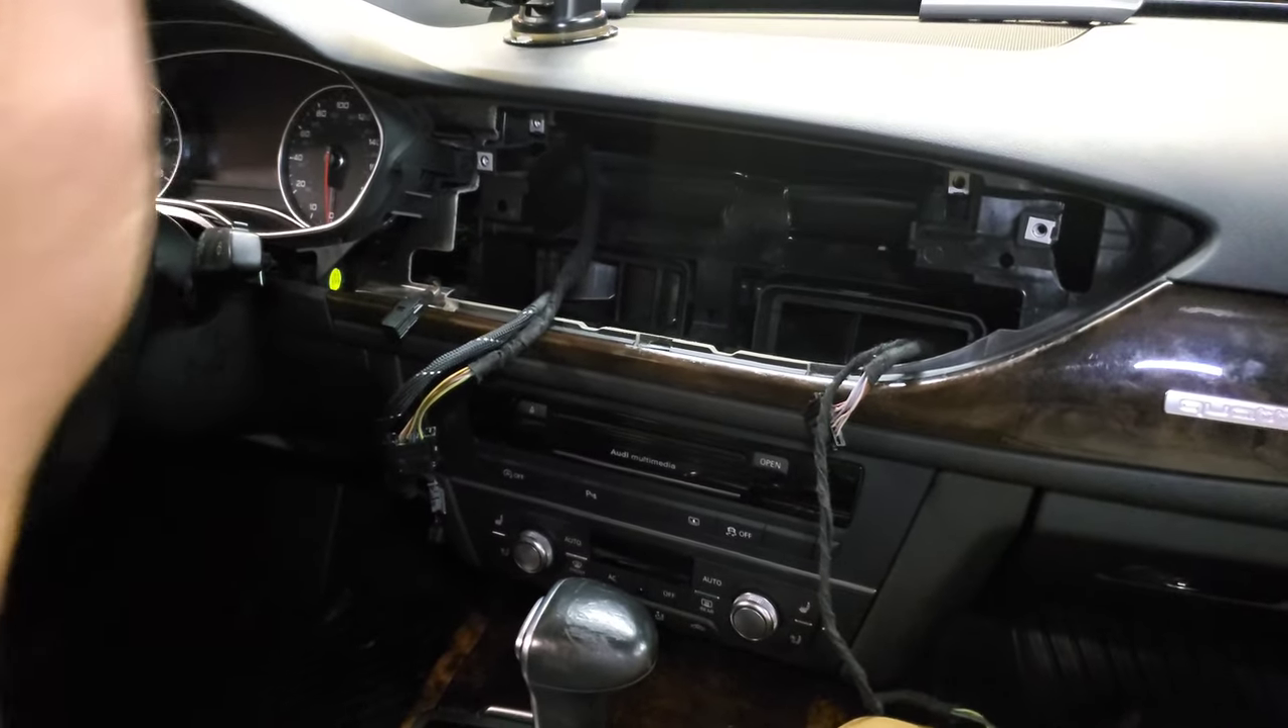All right, we got the display removed and we're left with just the wiring harness sitting here.